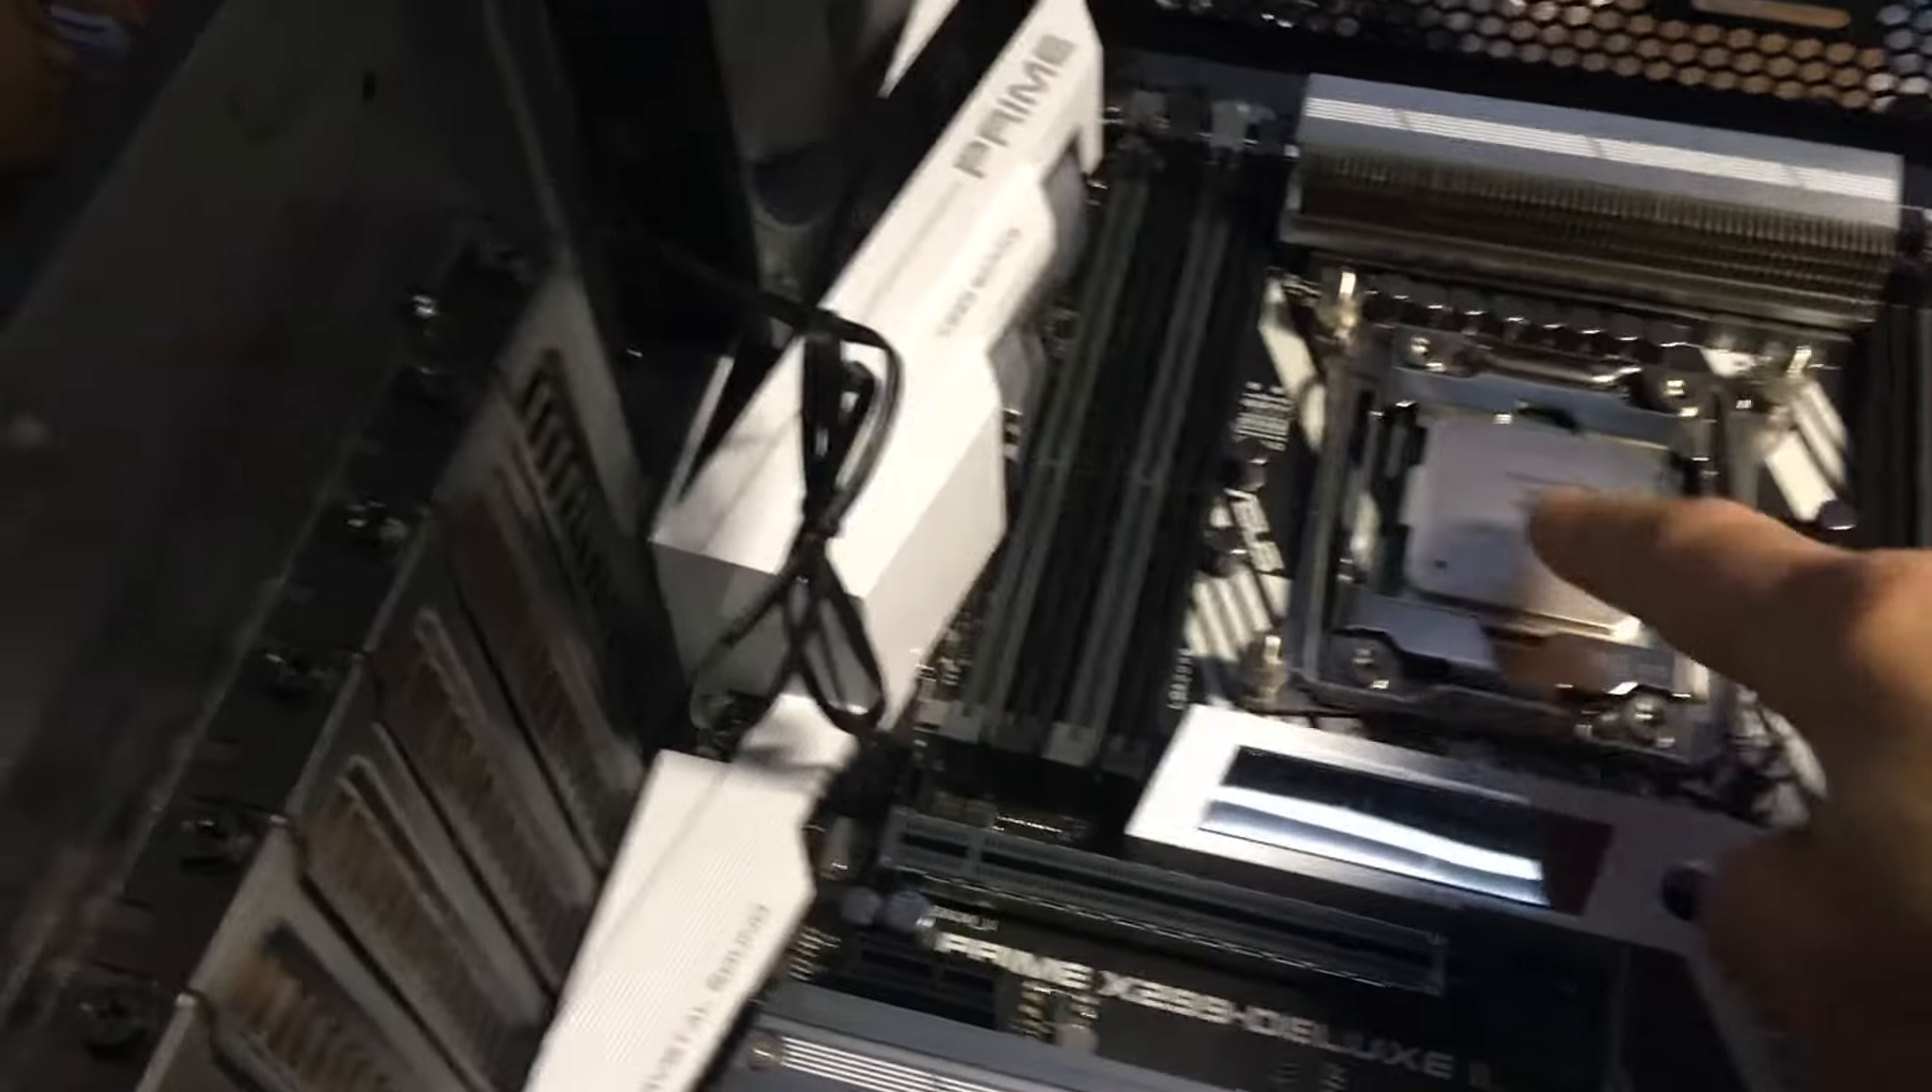La scheda madre e il processore che avevamo già montato sono montati sul case.